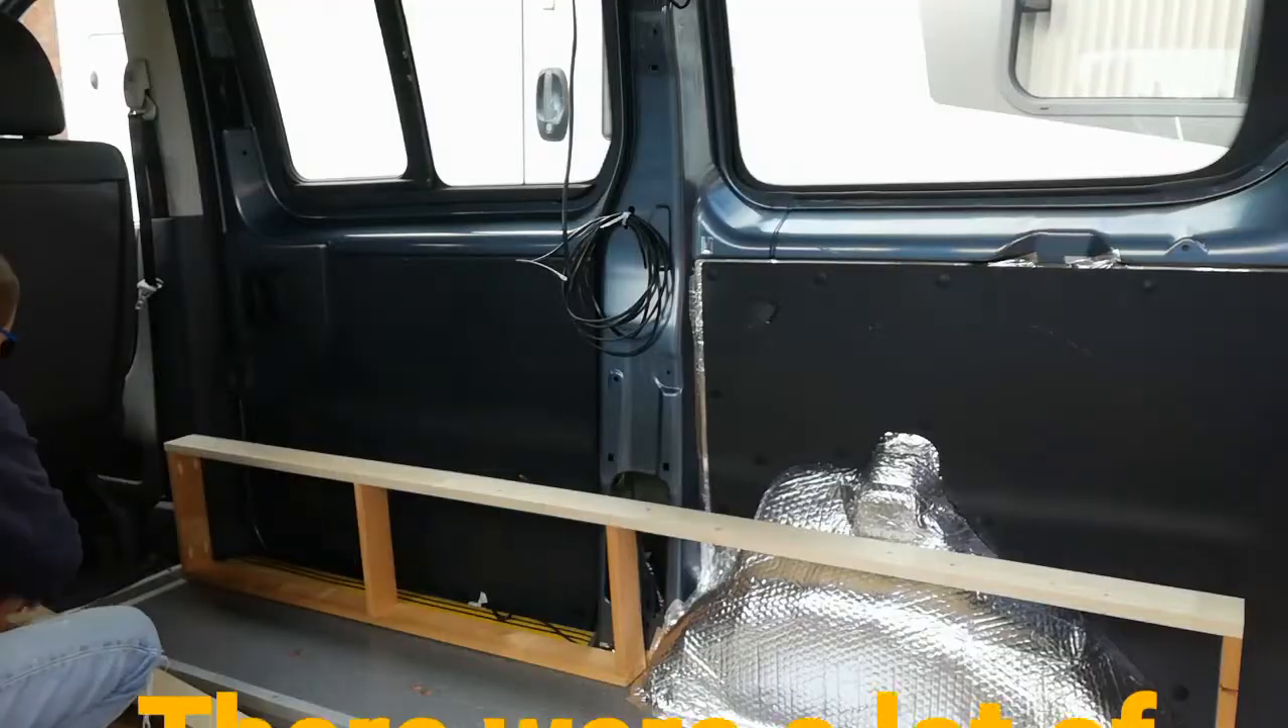Excitingly that is the first part of the bed structure made.